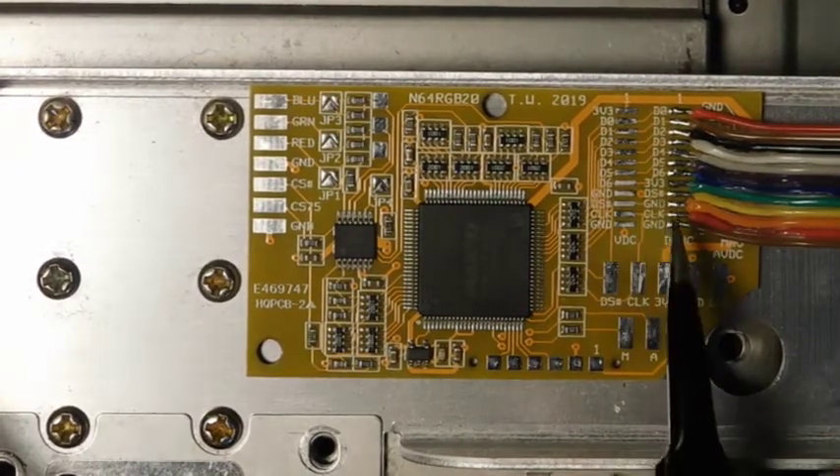So as you can see here, I've attached all of the wires from the DAC onto the N64 RGB.